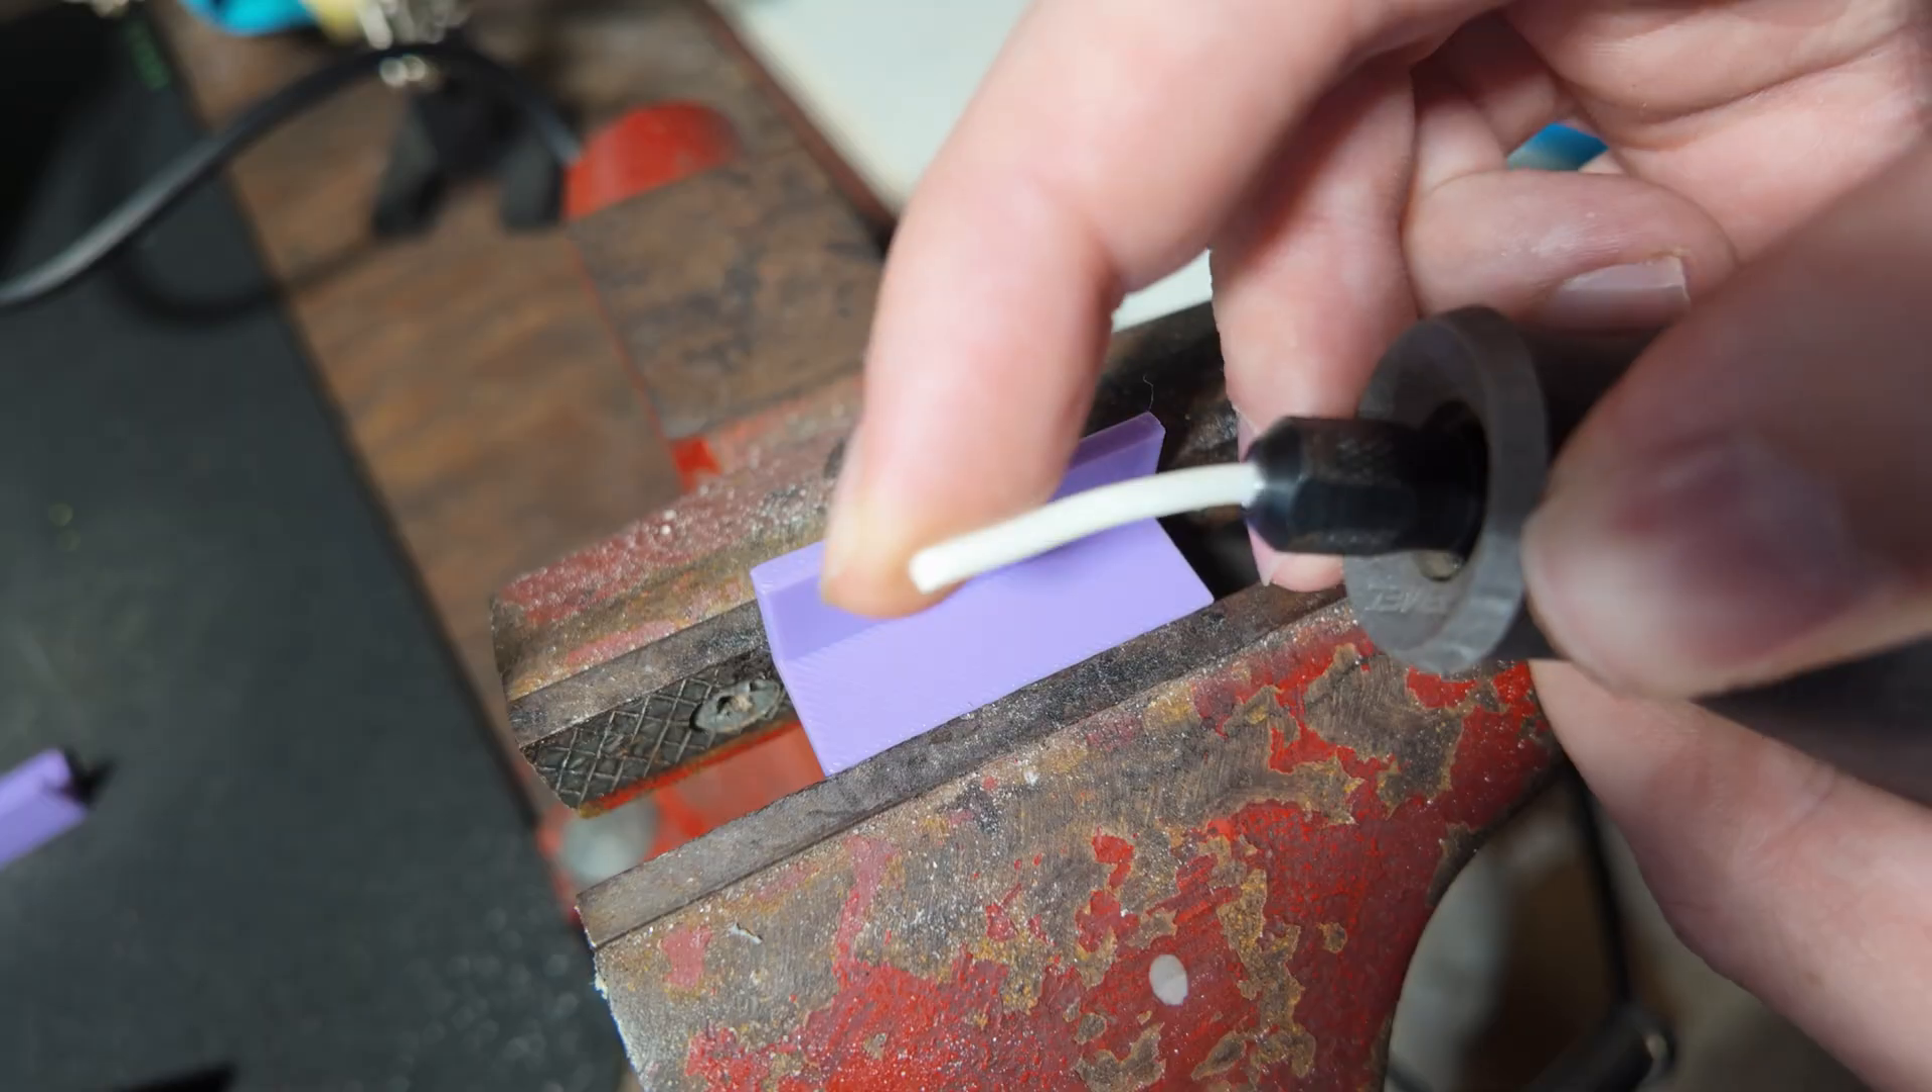This bigger 3D printer filament fits right into the chuck end of the Dremel which is nice.